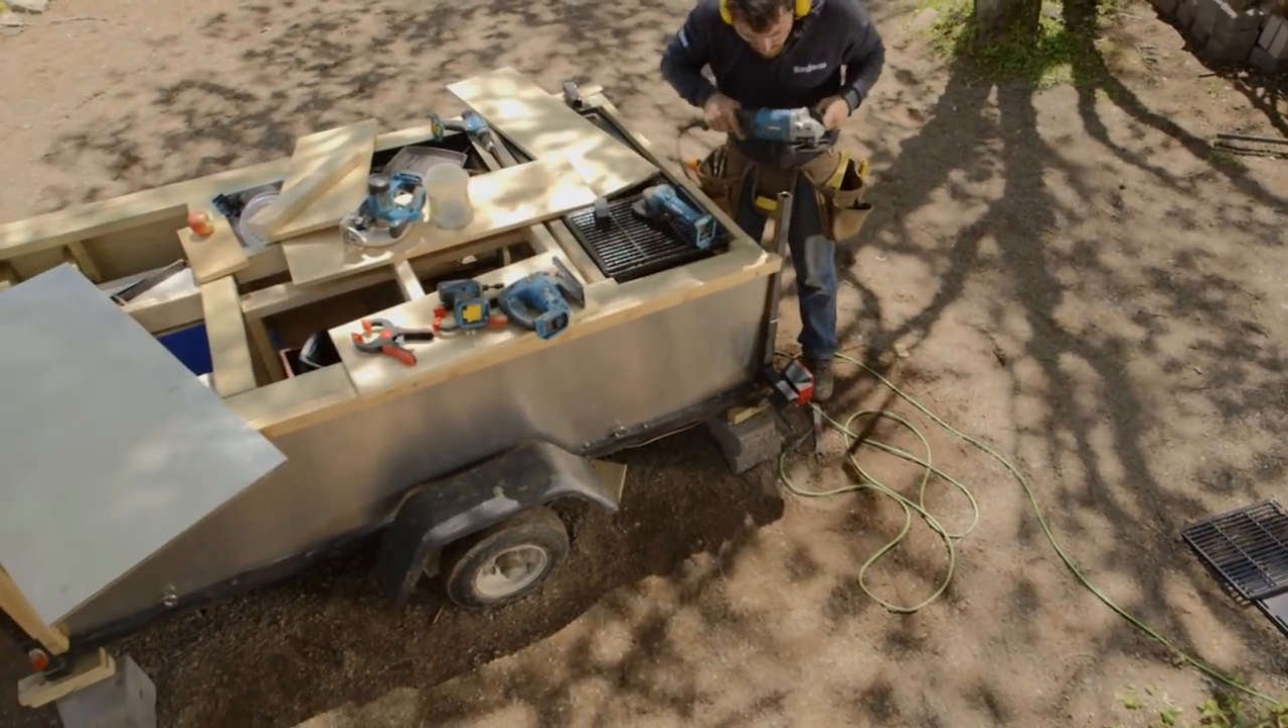So it's coming along. We're just putting the pine on the top of the cart to finish it off.